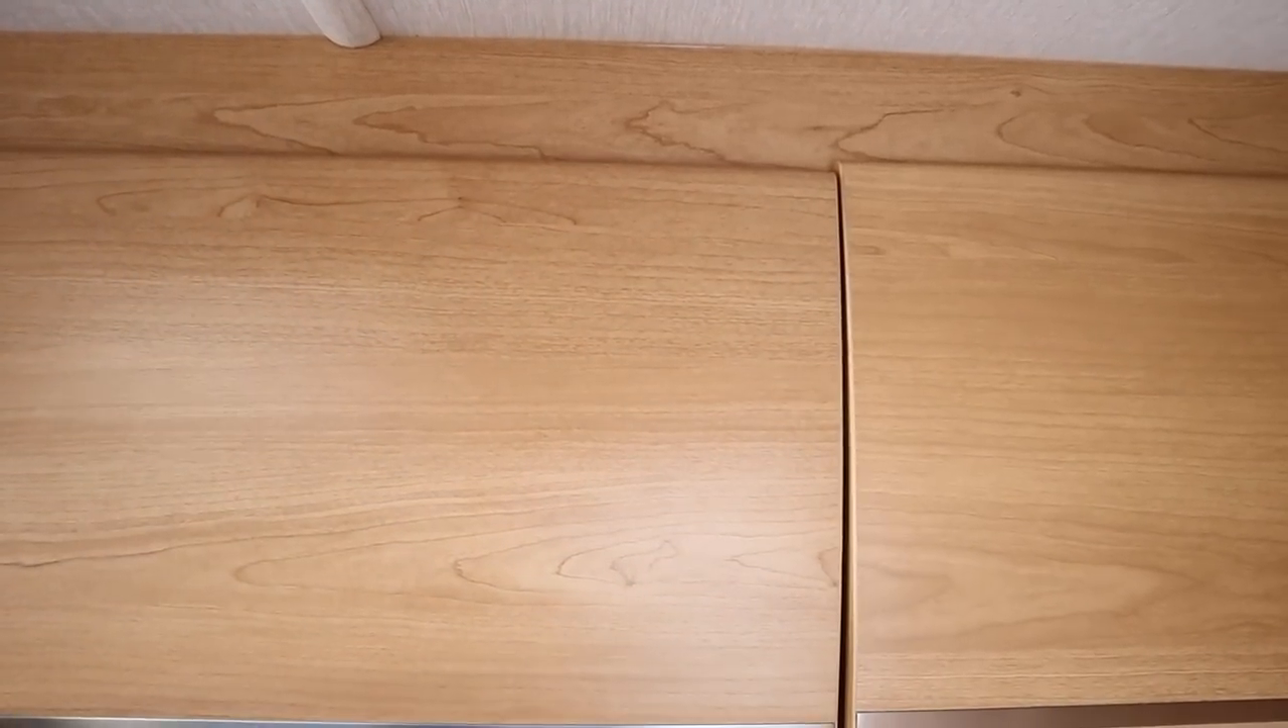I've noticed that one of these cupboards here is either damaged or just needs adjusting but if you can see they don't line up there and when i open the cupboard door it just drops down.